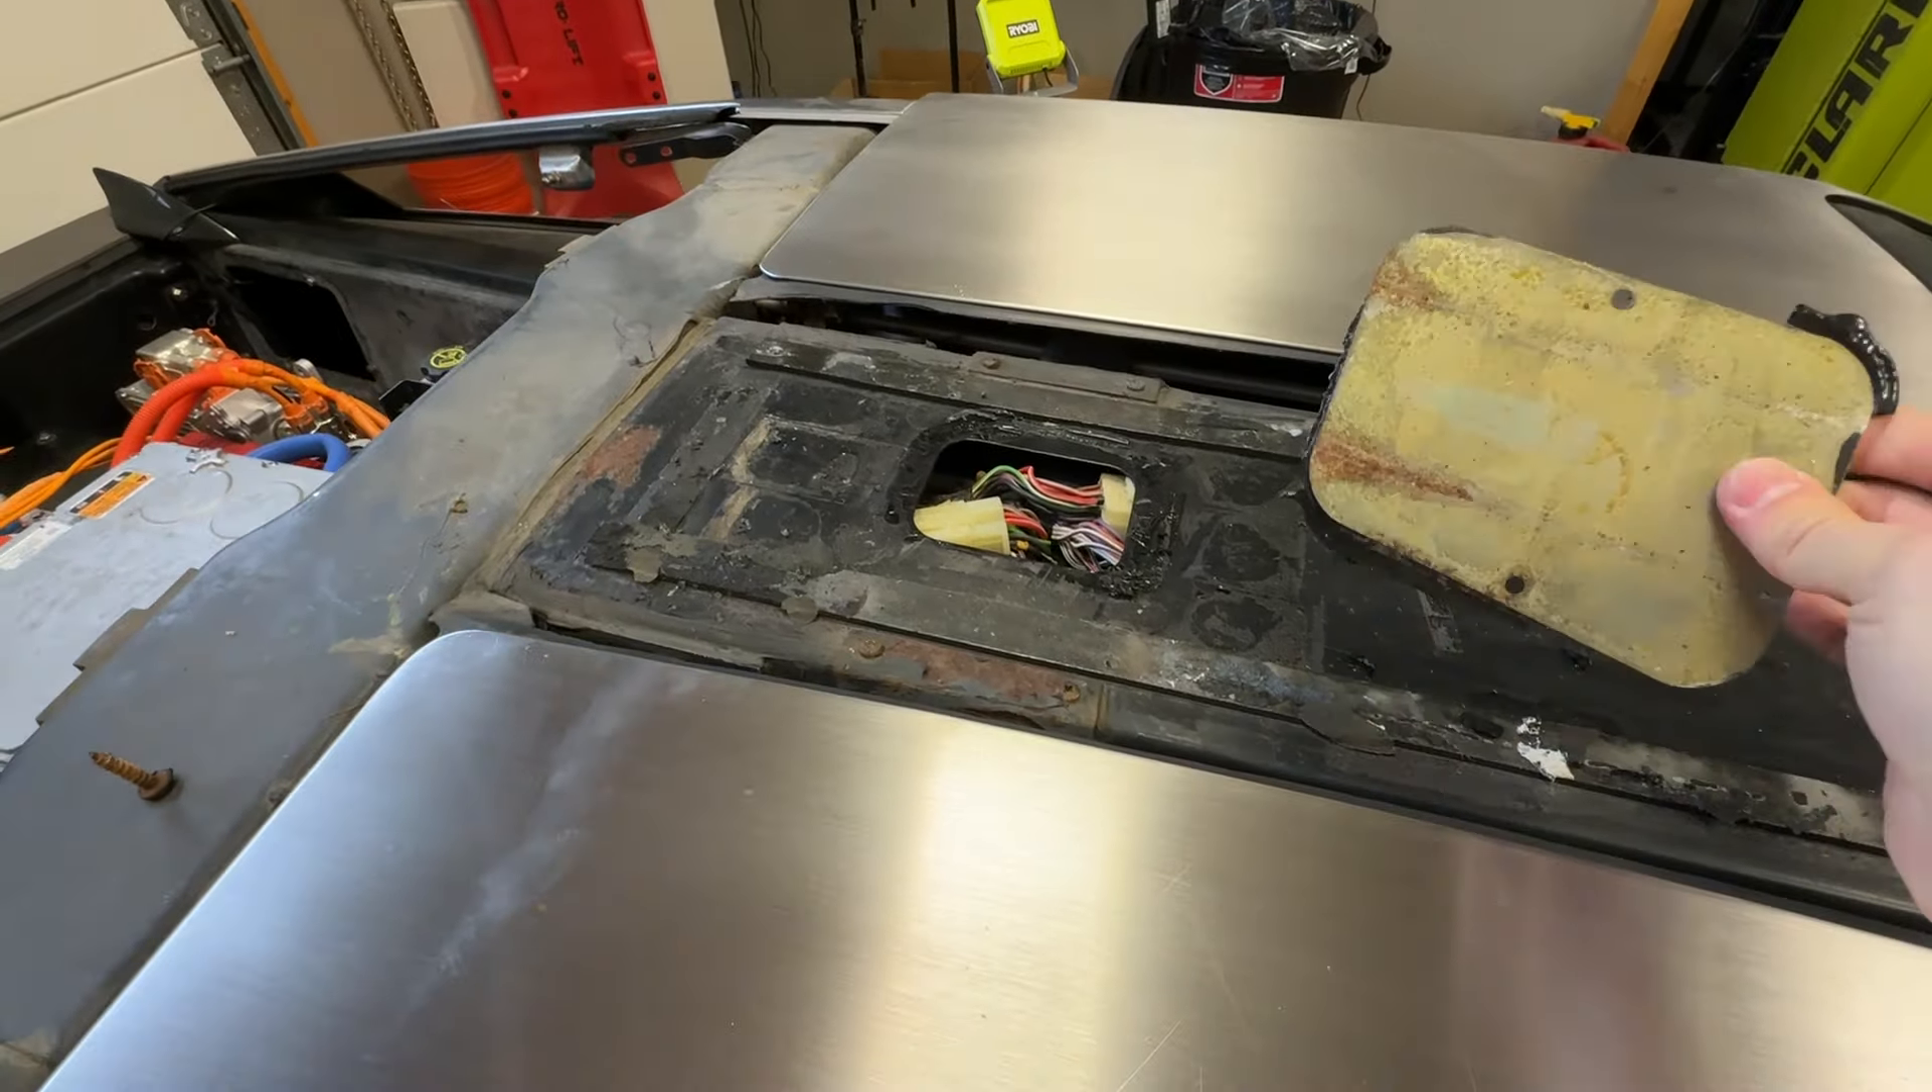Uh, and then I've also removed this little cover panel.